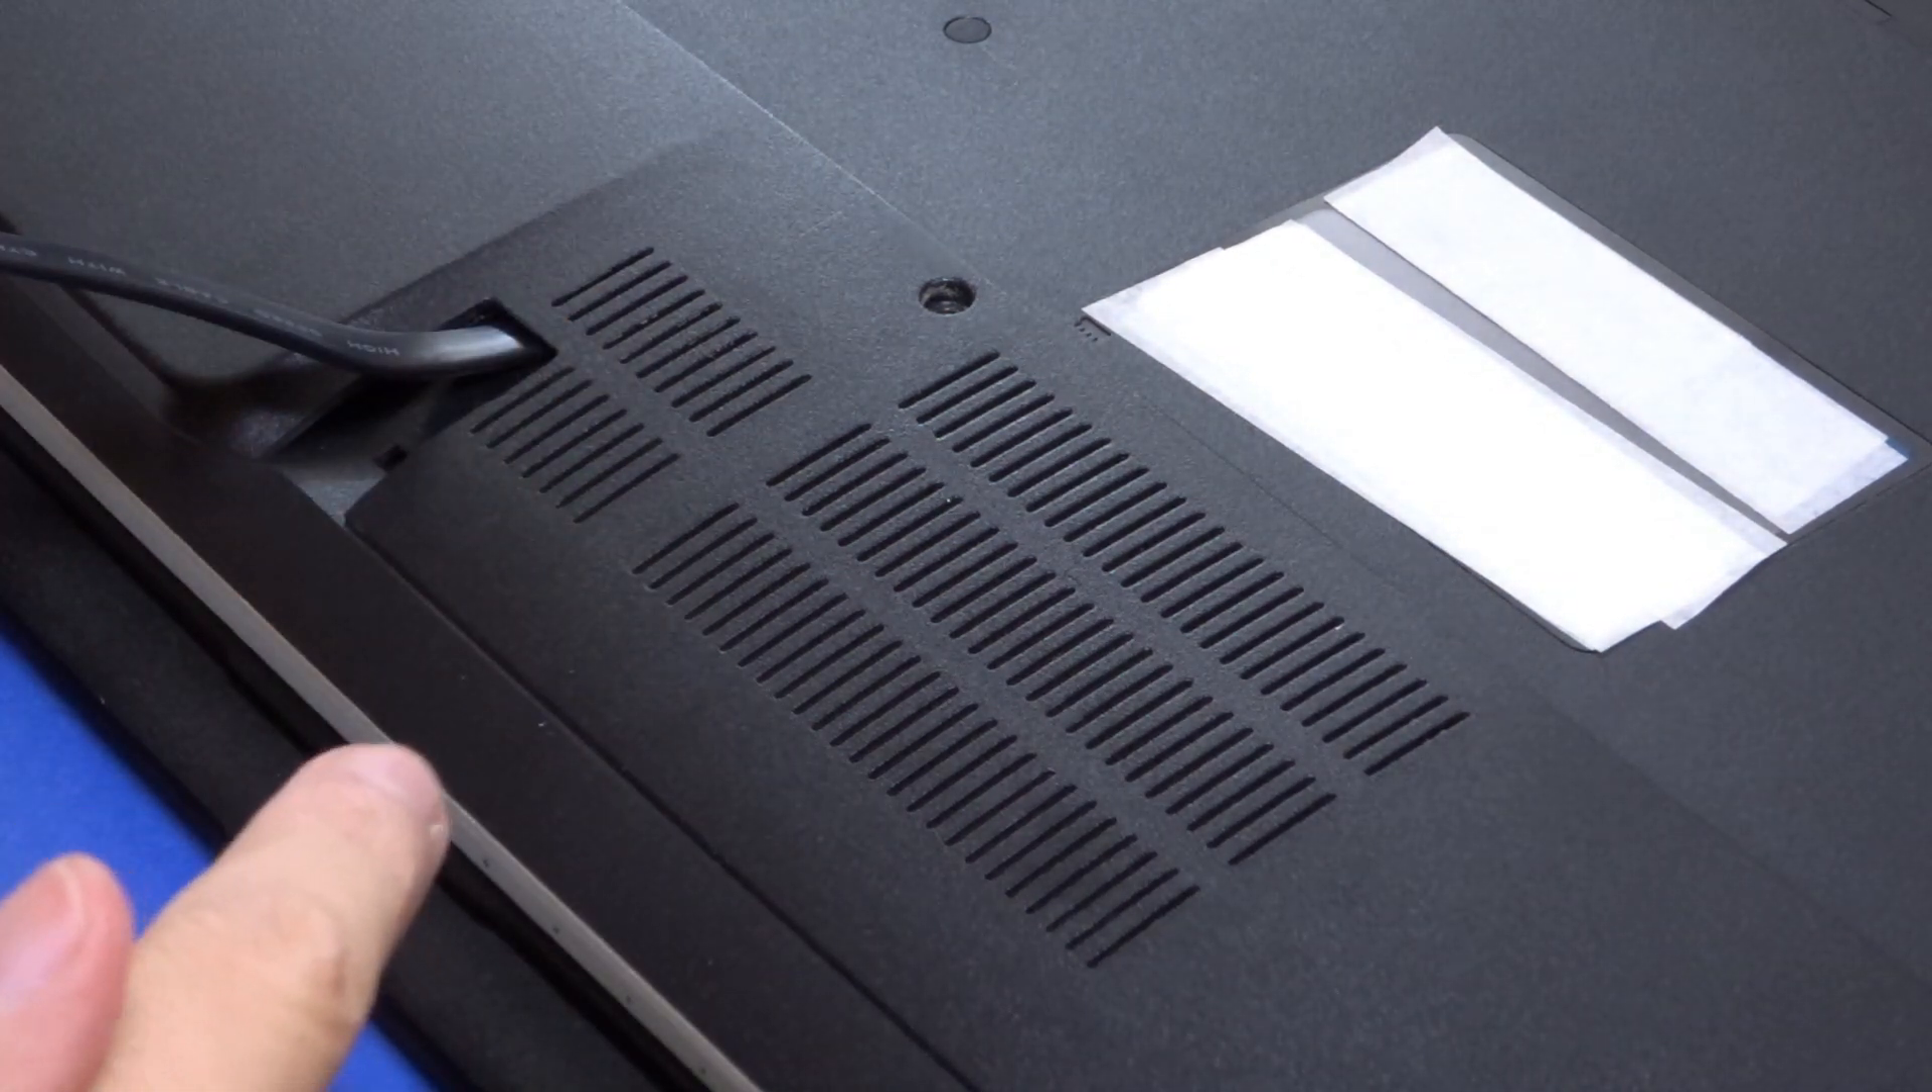As you can see the cutout is a bit larger than necessary for this cable.